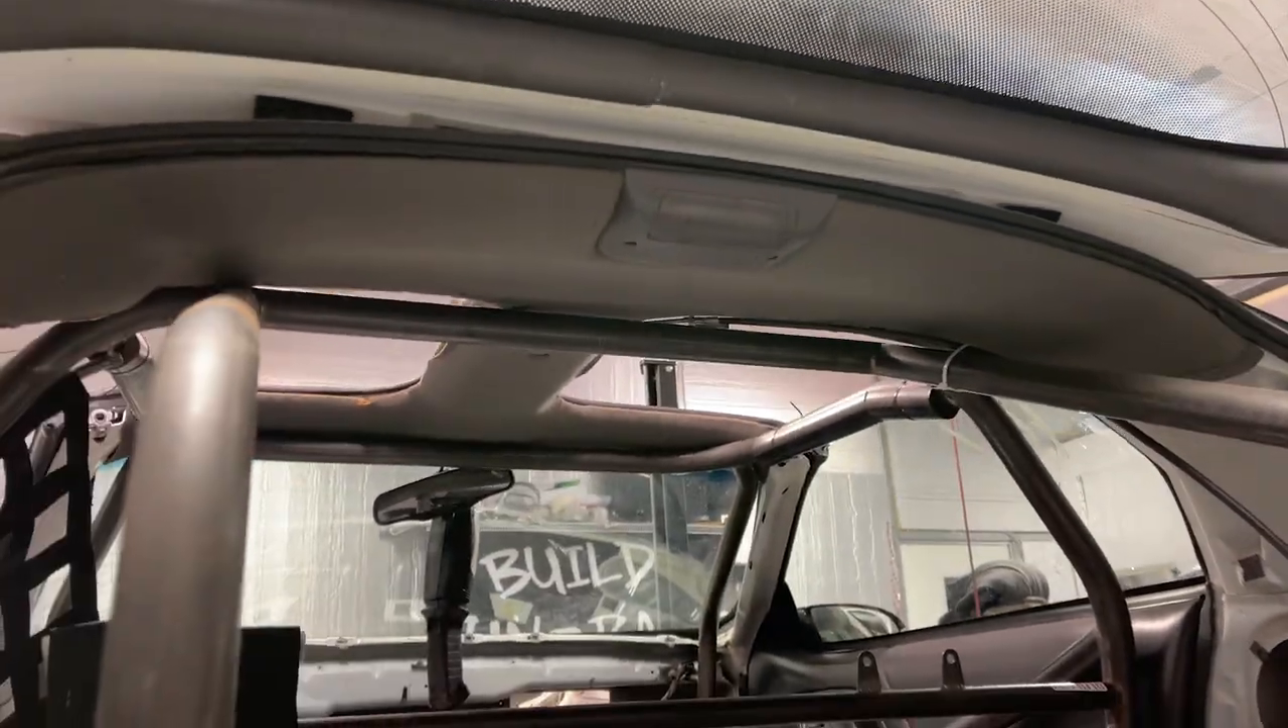Got the interior panels out other than the headliner.